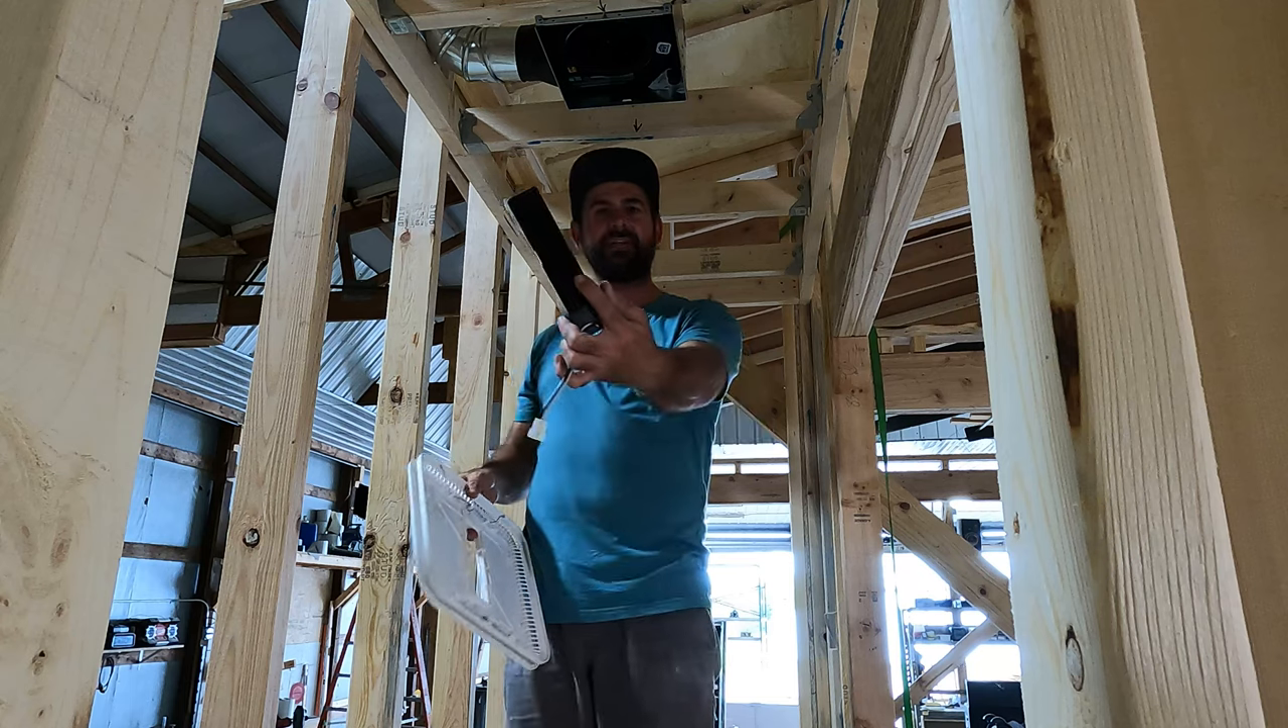All right so I got everything installed now and I'm left with a trim cover and an LED light.